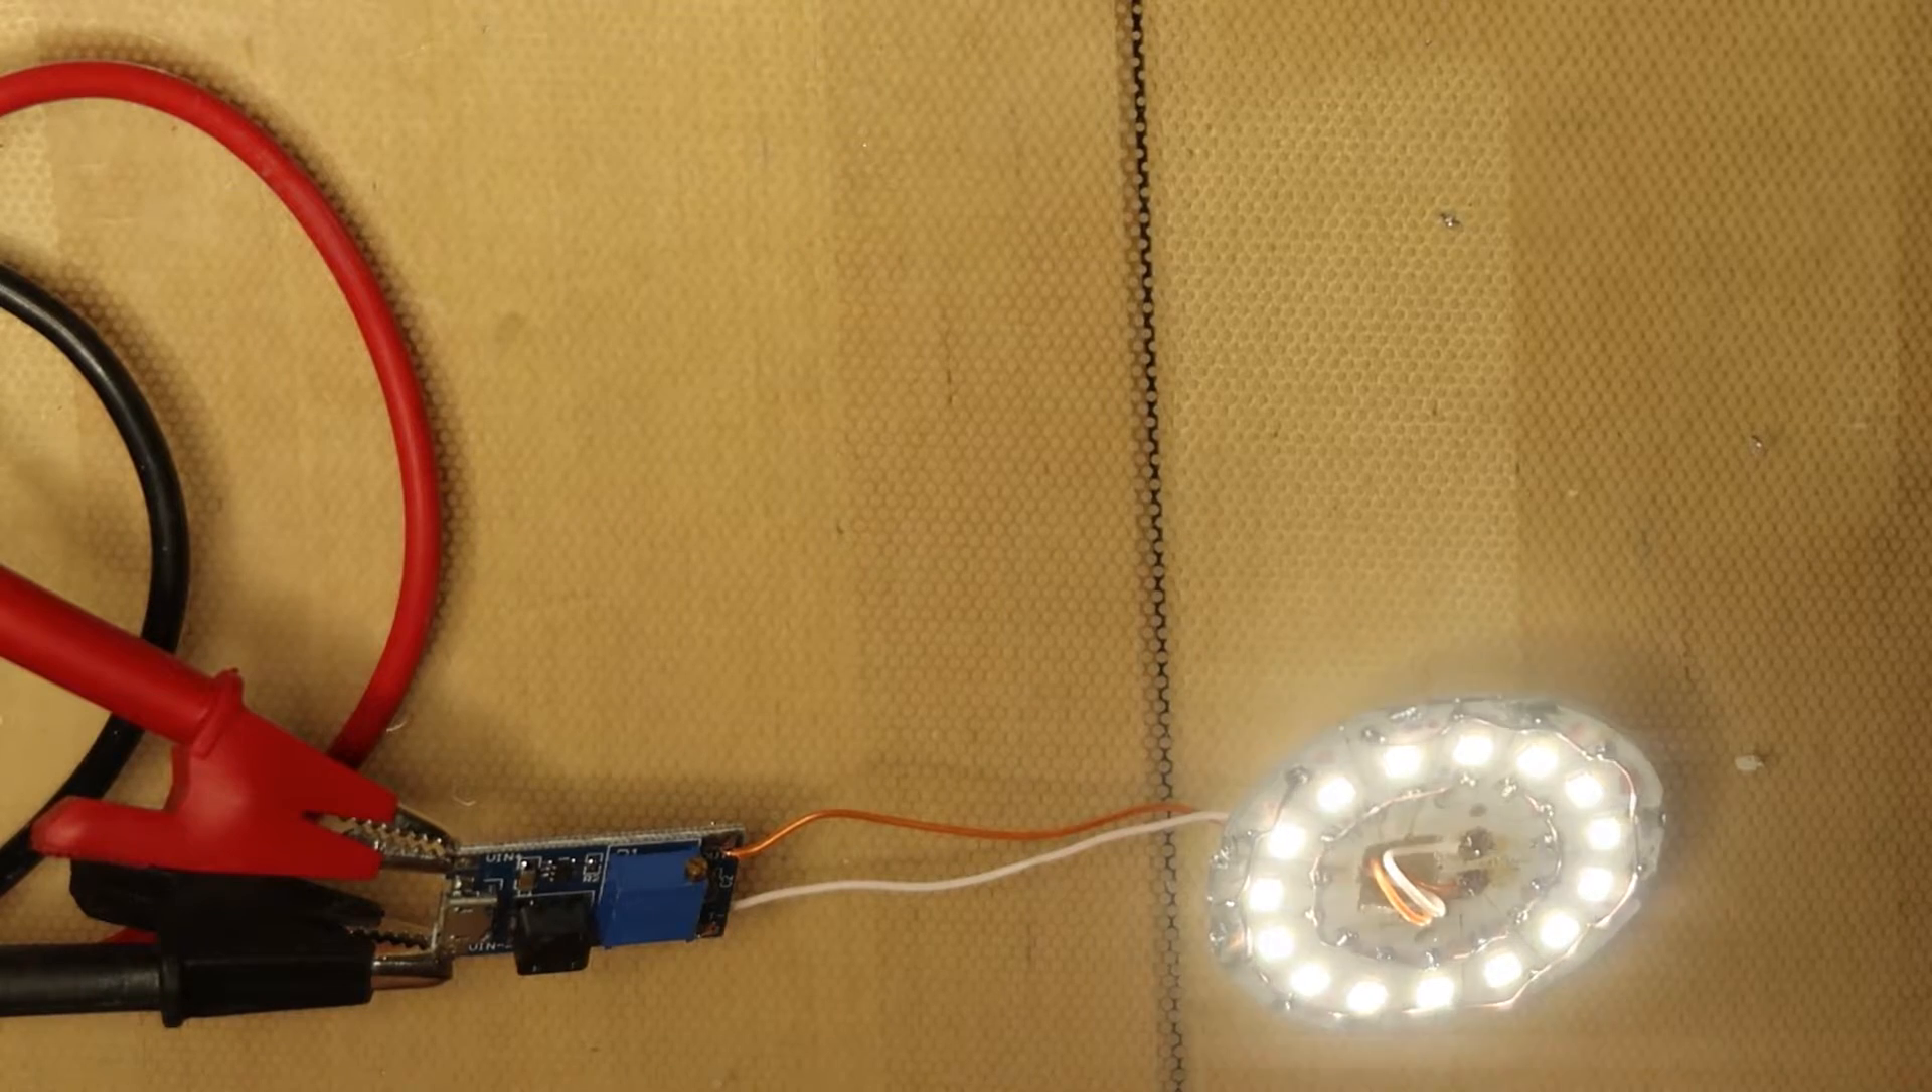I have a DC to DC step up from 5 volts and it is connected now to the pcb.